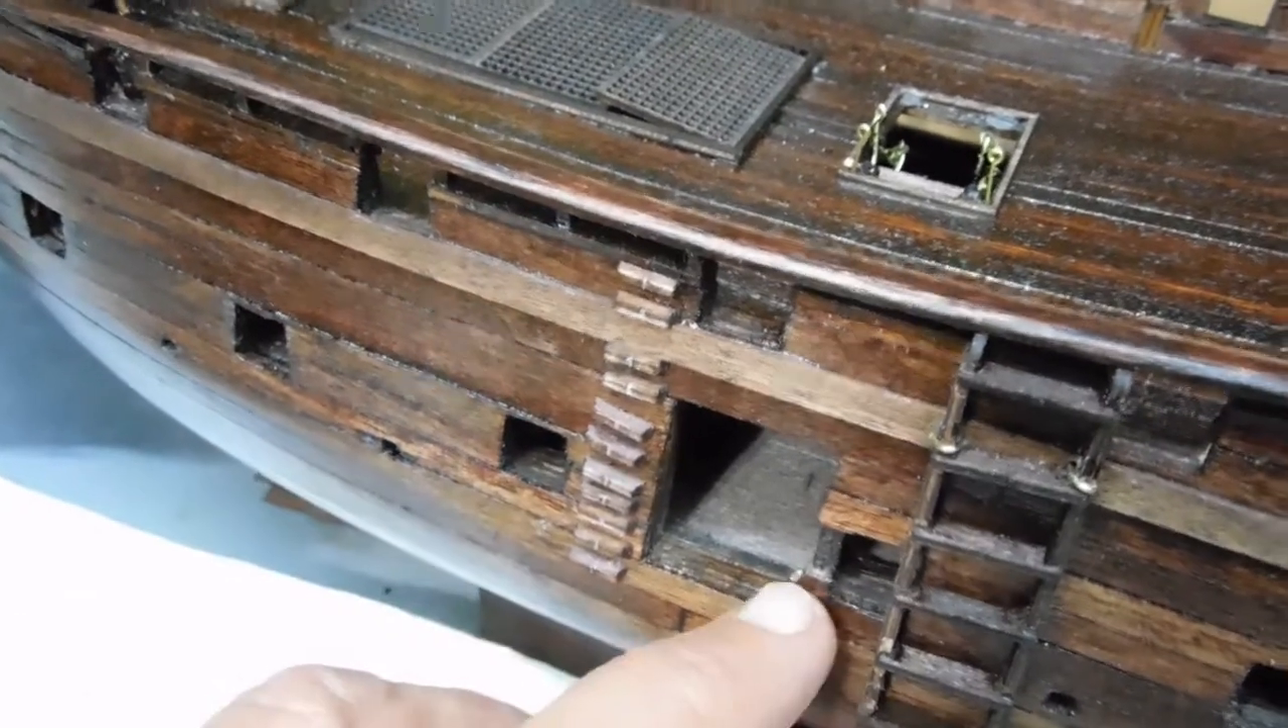I've now attached those block steps to the side of the ship.